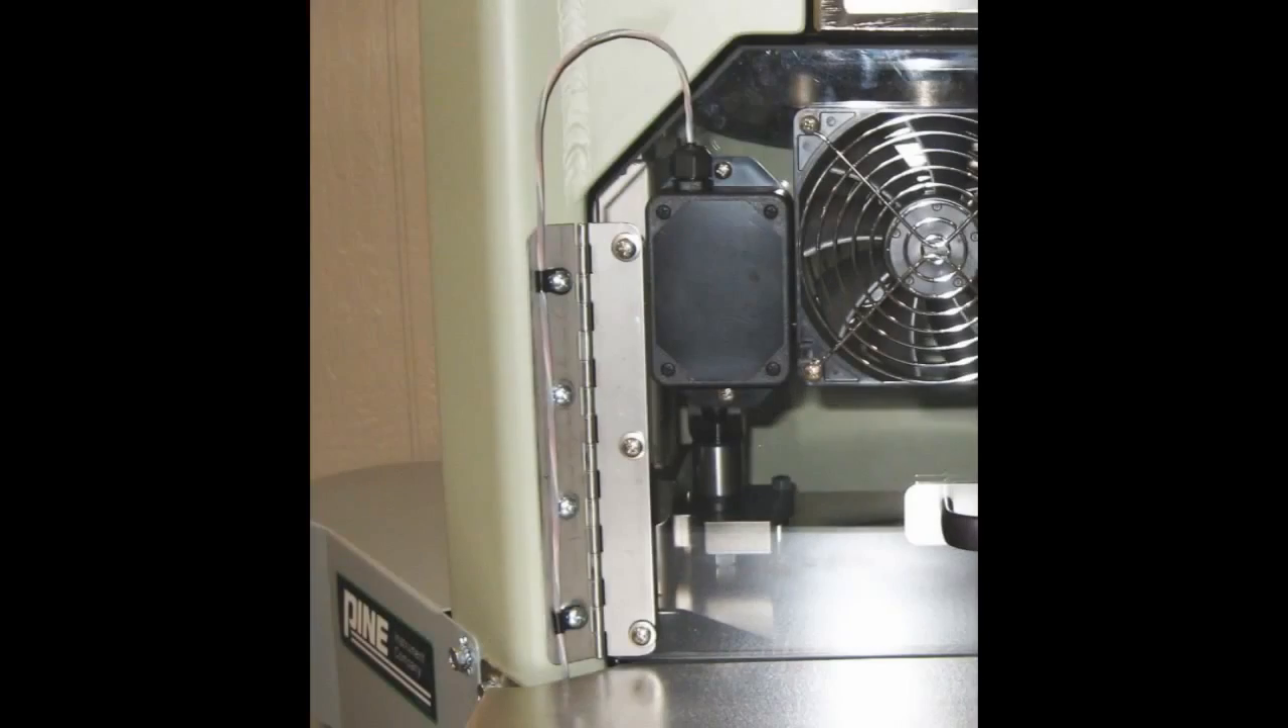This is what the finished installed wire should look like.